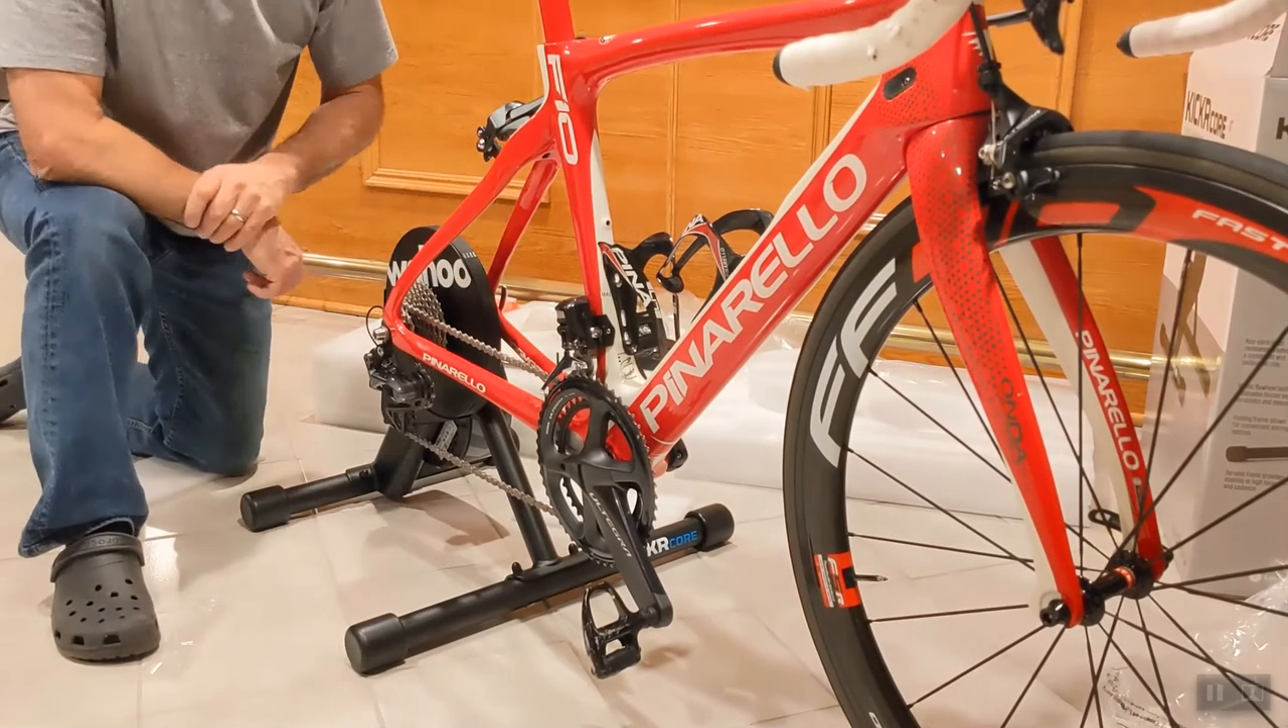There we go nice and solid the bike is now mounted.